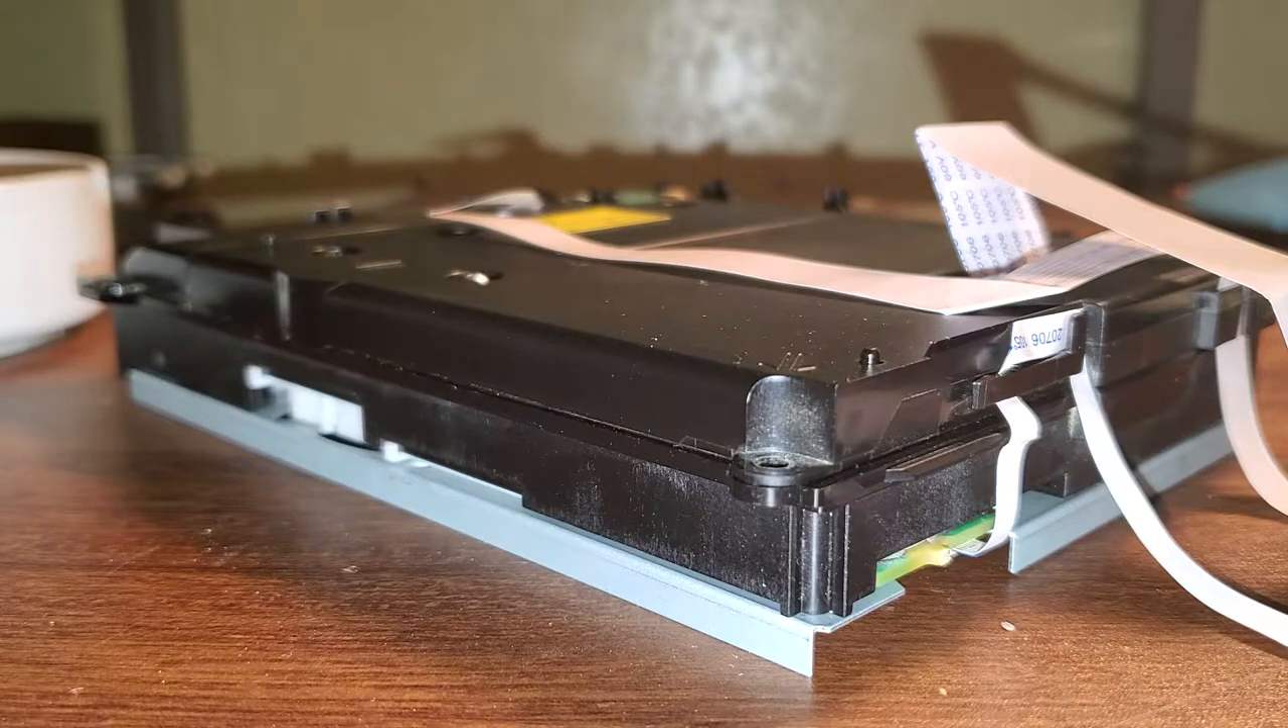So here we have the disk drive already extracted from our PS4.